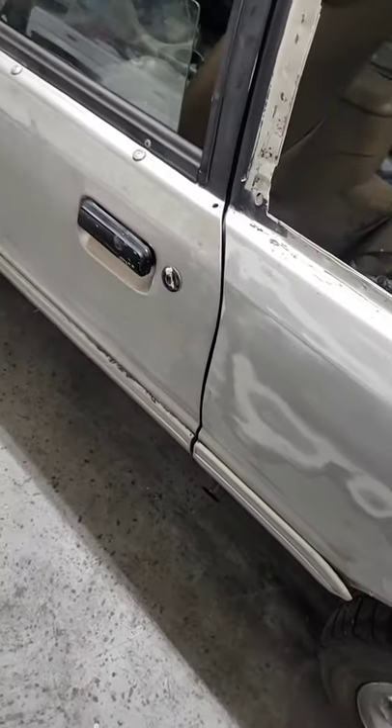Look at how good these doors closed. Bam. That gap is pretty nice.